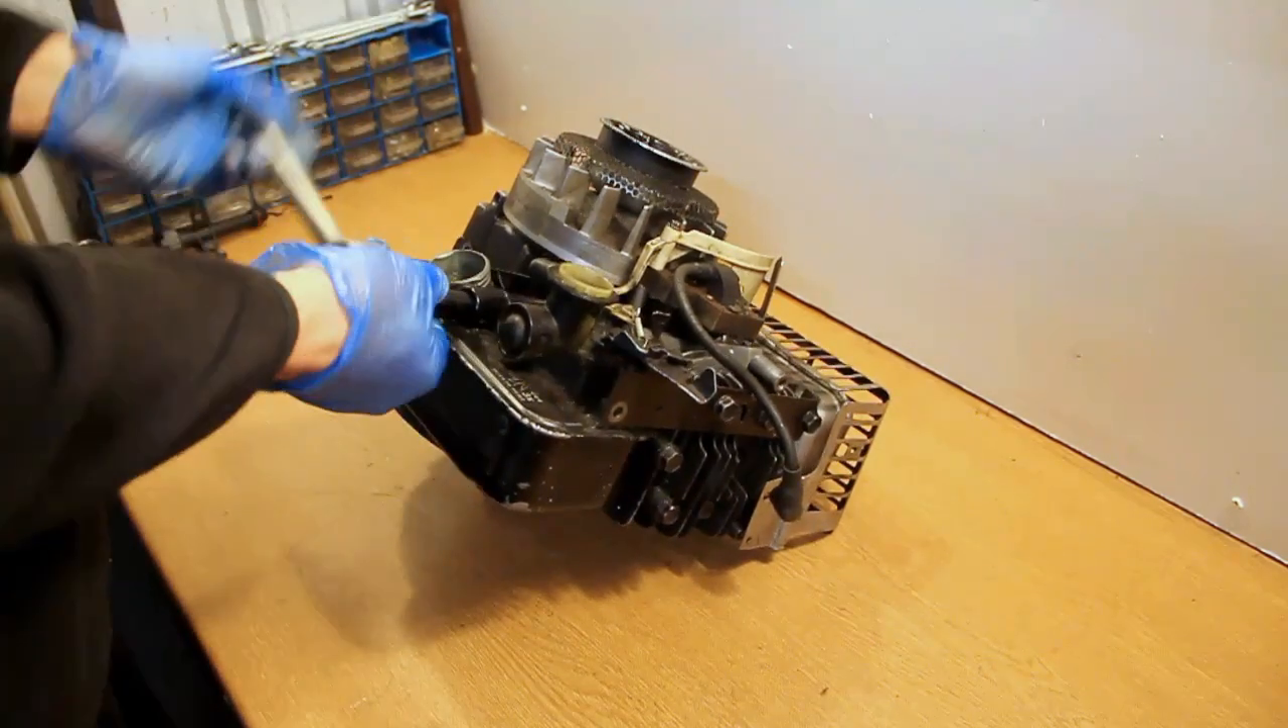So anyway moving on to the actual rebuild itself you can see at the moment I have just taken off the top covers of the engine and I'm currently removing the fuel tank and carburettor.